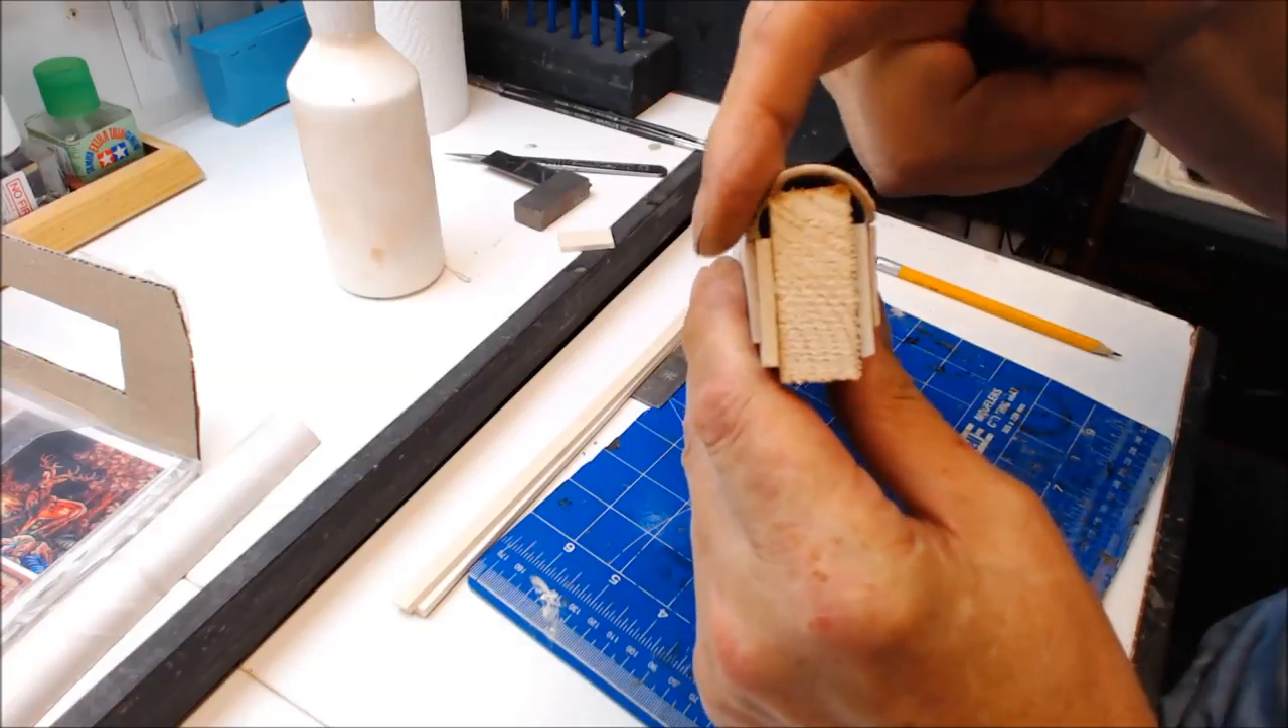Now all the bits are glued together and as you can see that's our profile now two flat sides and an arch at the top.